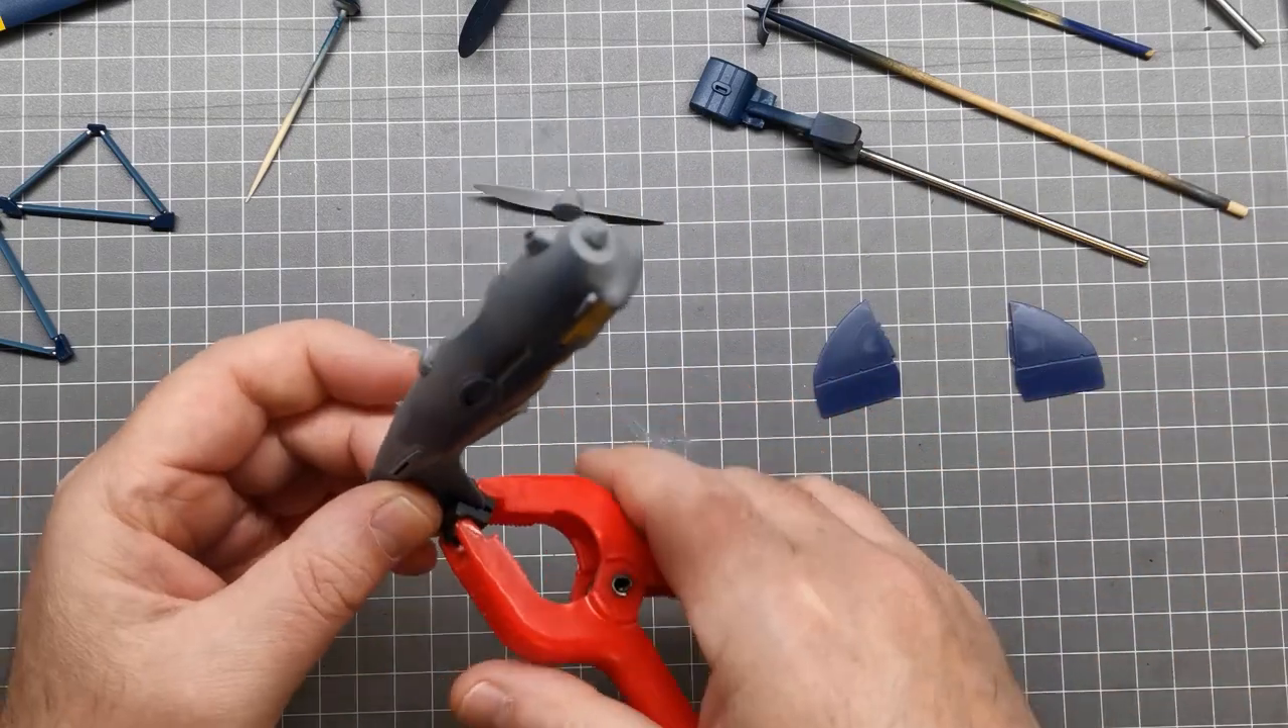I haven't stuck these uh stabilizers on yet just because i am not finished with the fuselage.